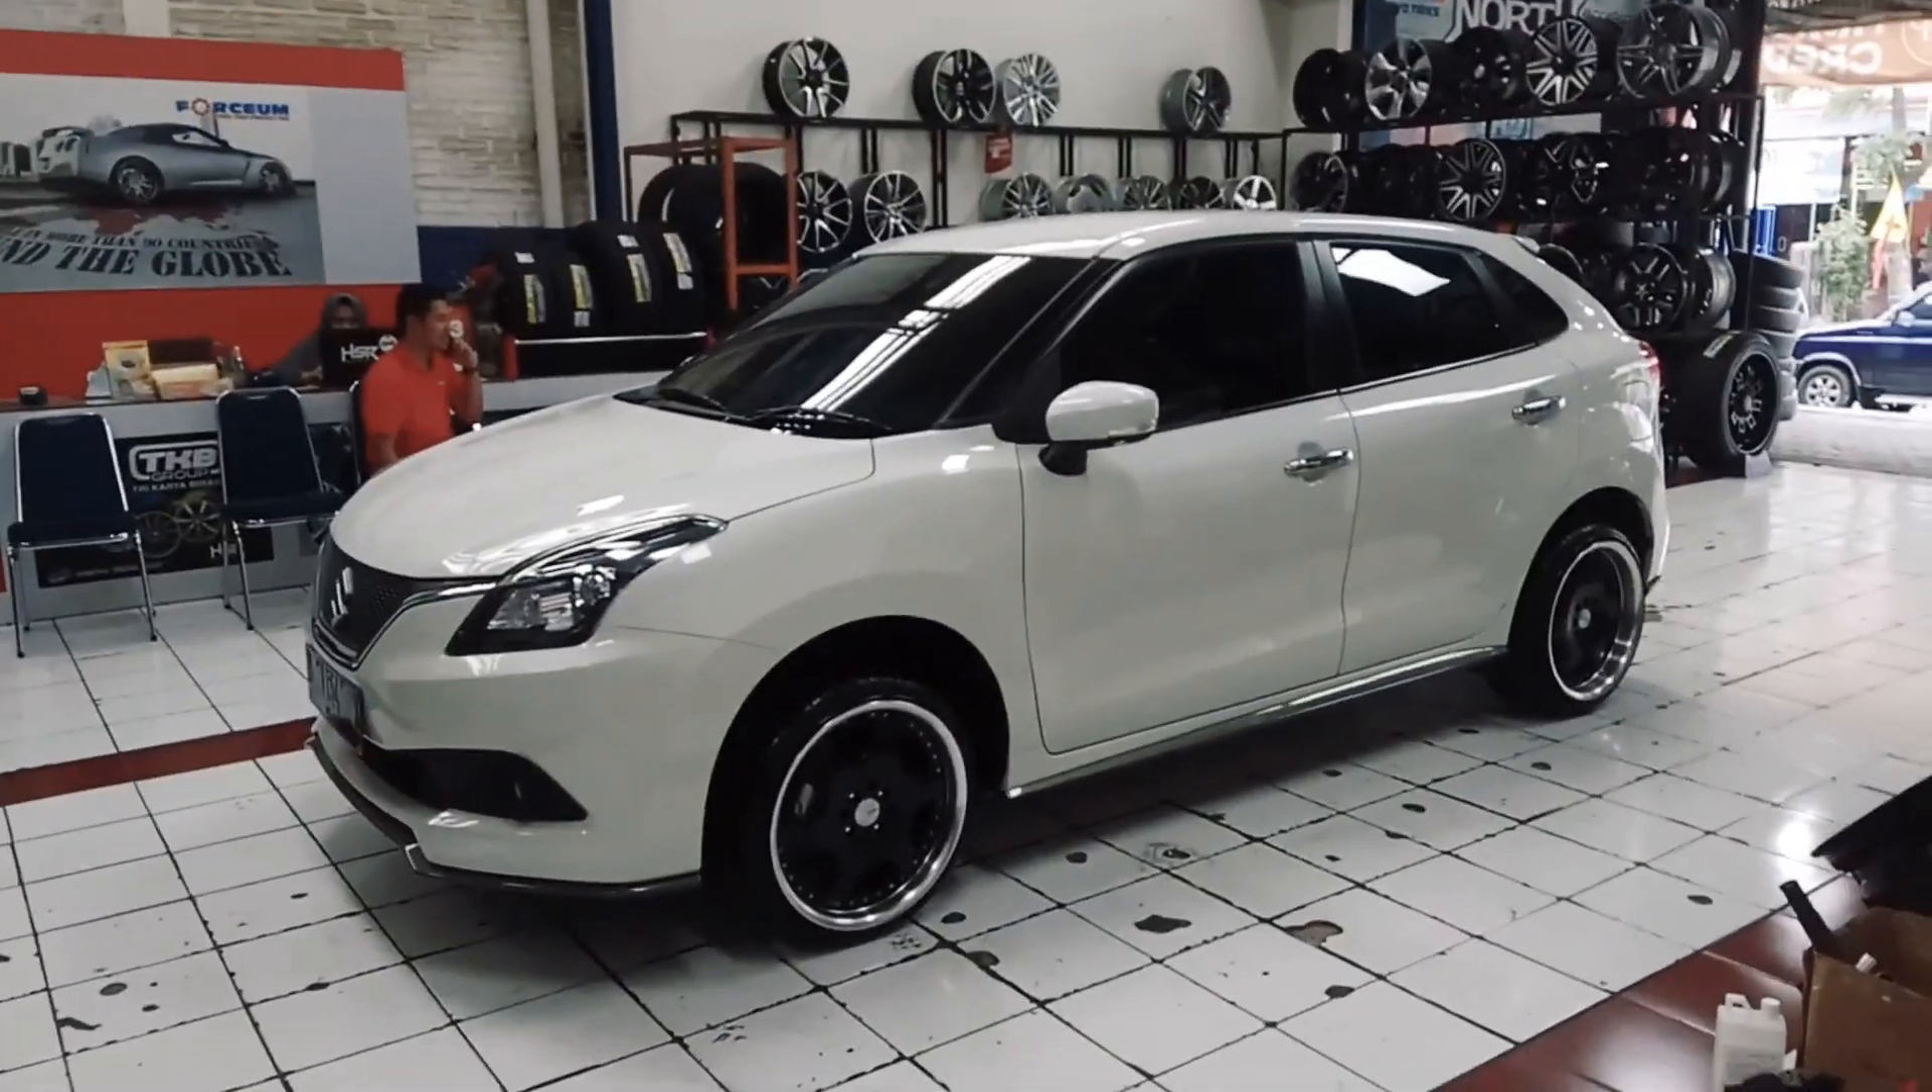Nih hasilnya sudah terpasang semua Nah ini velgnya punyanya Acer wheel.